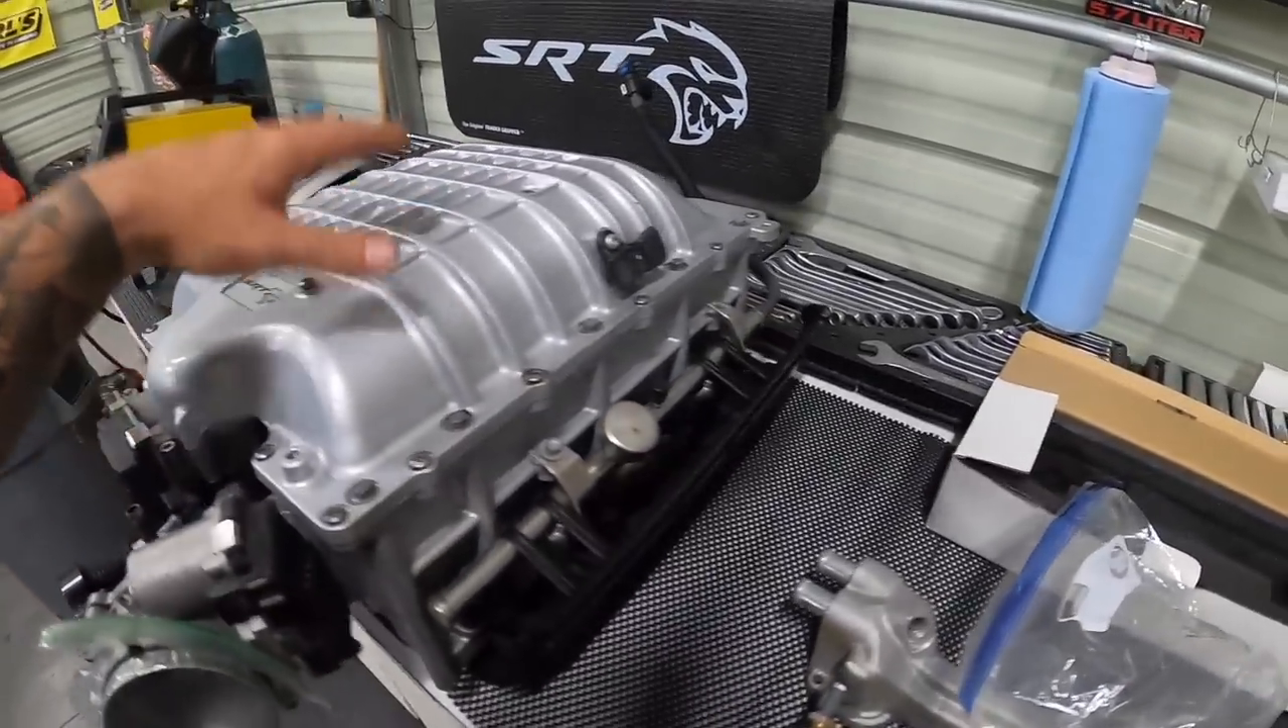All of our hardware is tight so blower lid is all on.